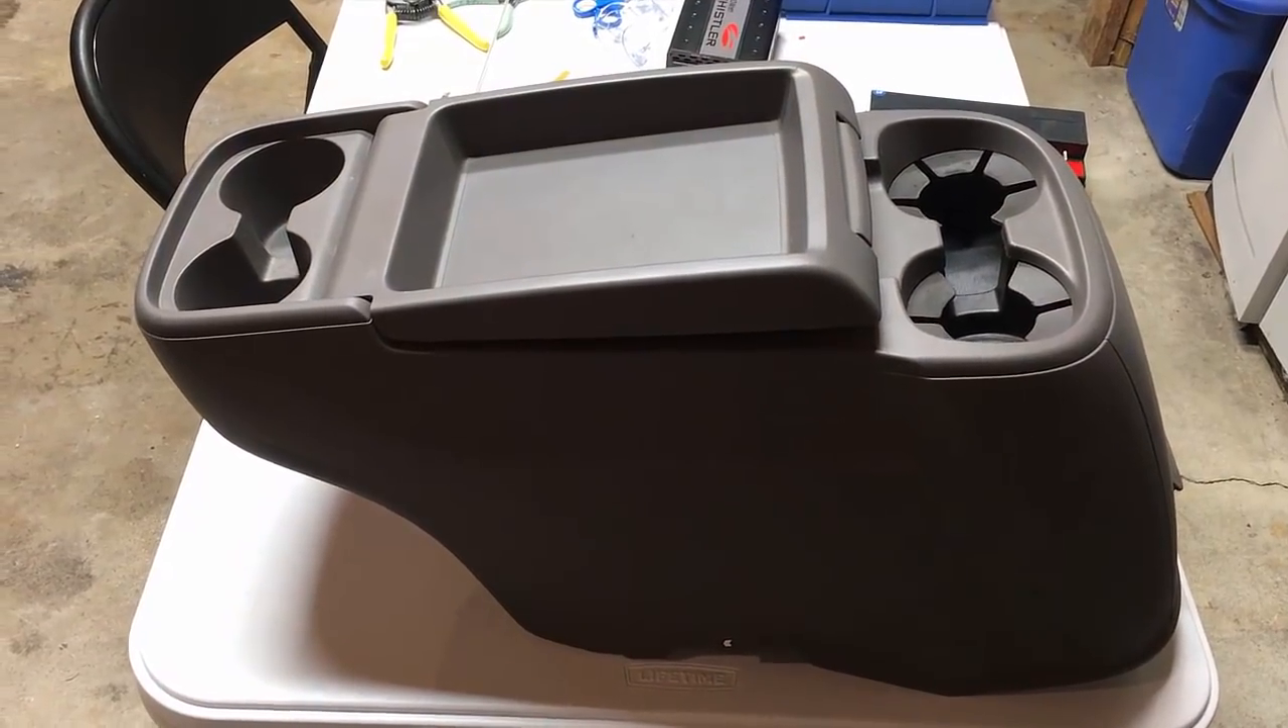I've removed the console from my Odyssey.